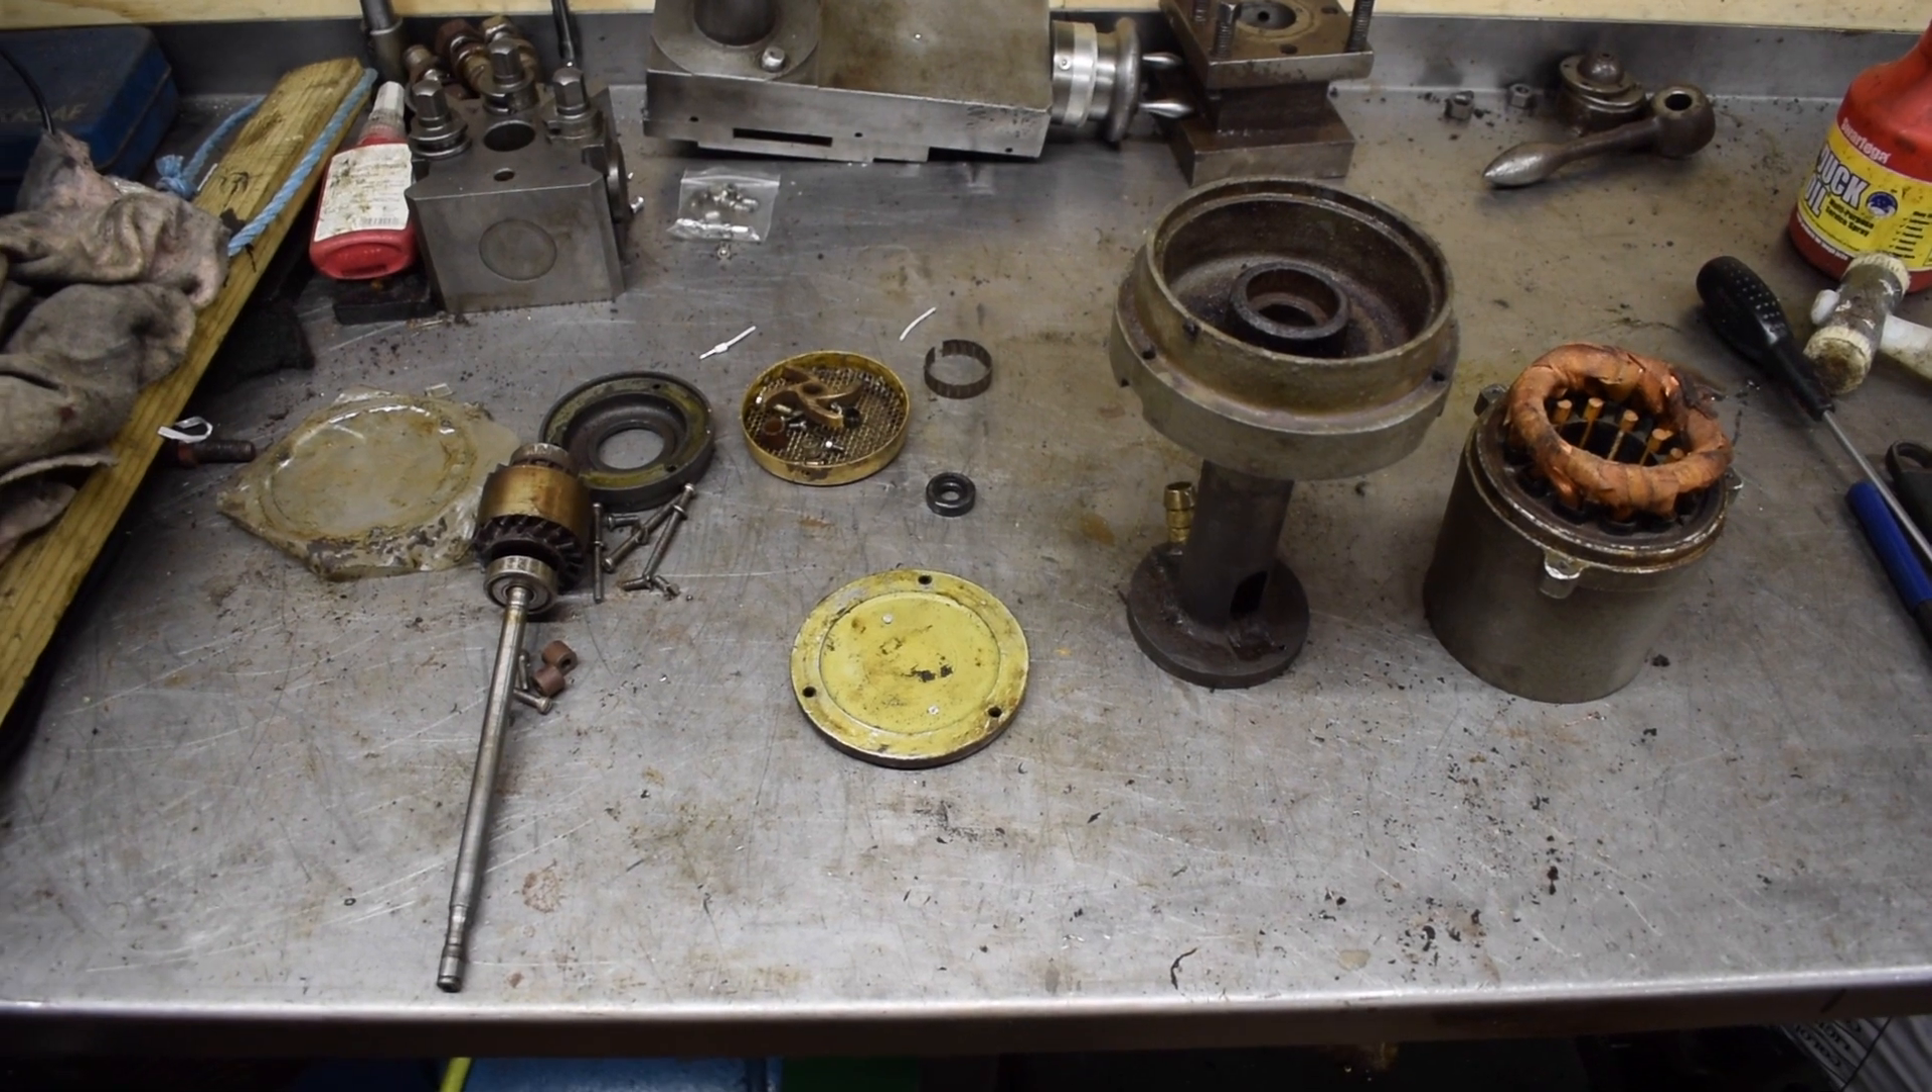The pump's been stripped down, or I stripped the pump down now.